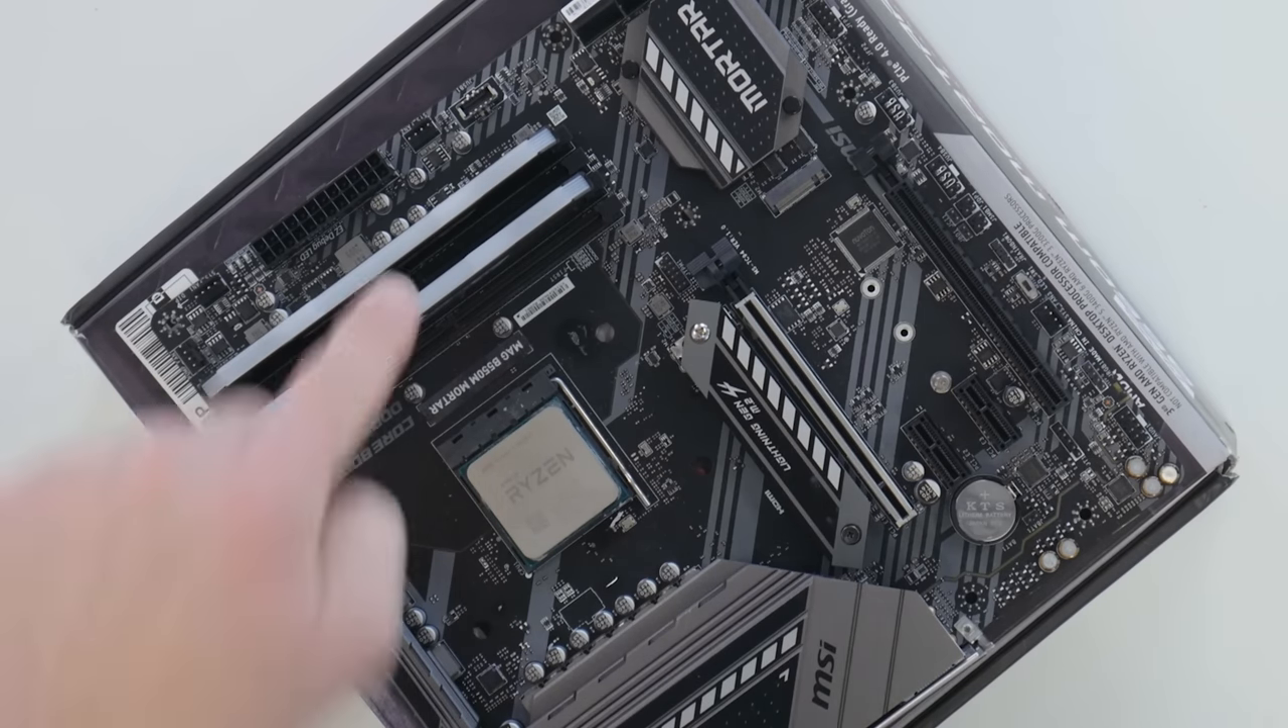Just like that we're sorted with the cpu and the ram installed.